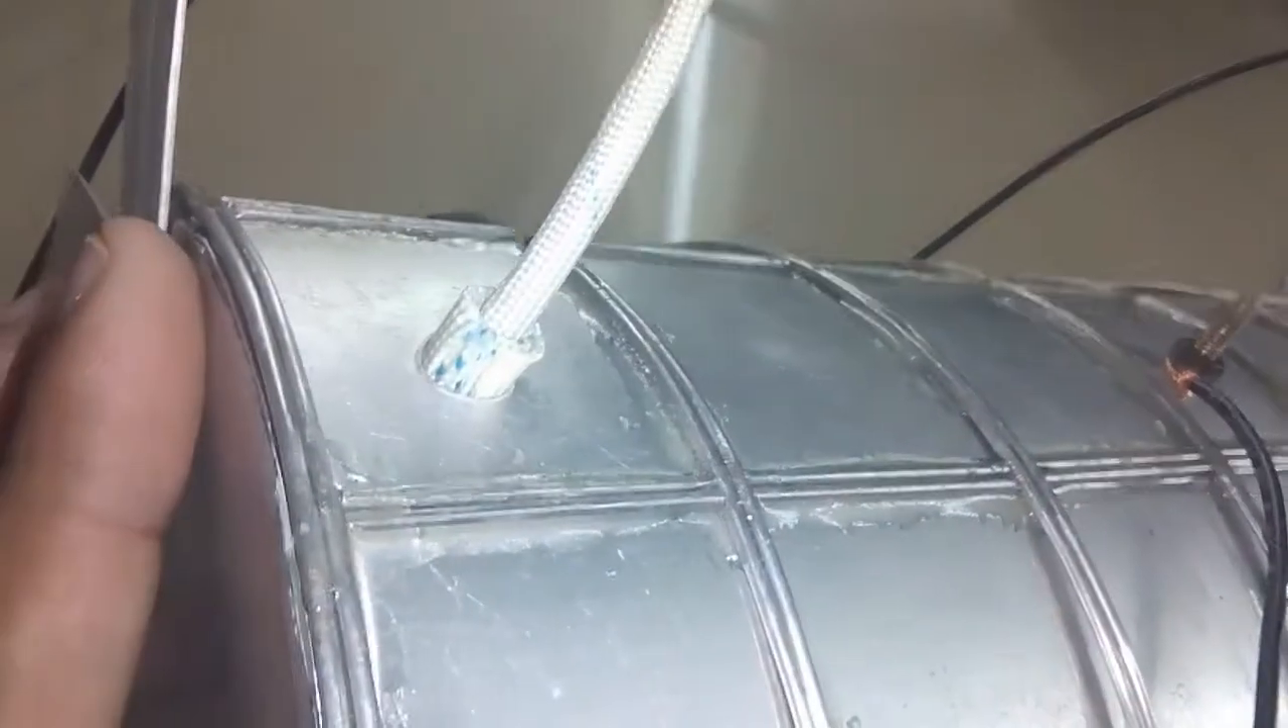I have also packed the hole through which the wires comes out with fiberglass for more electrical isolation.